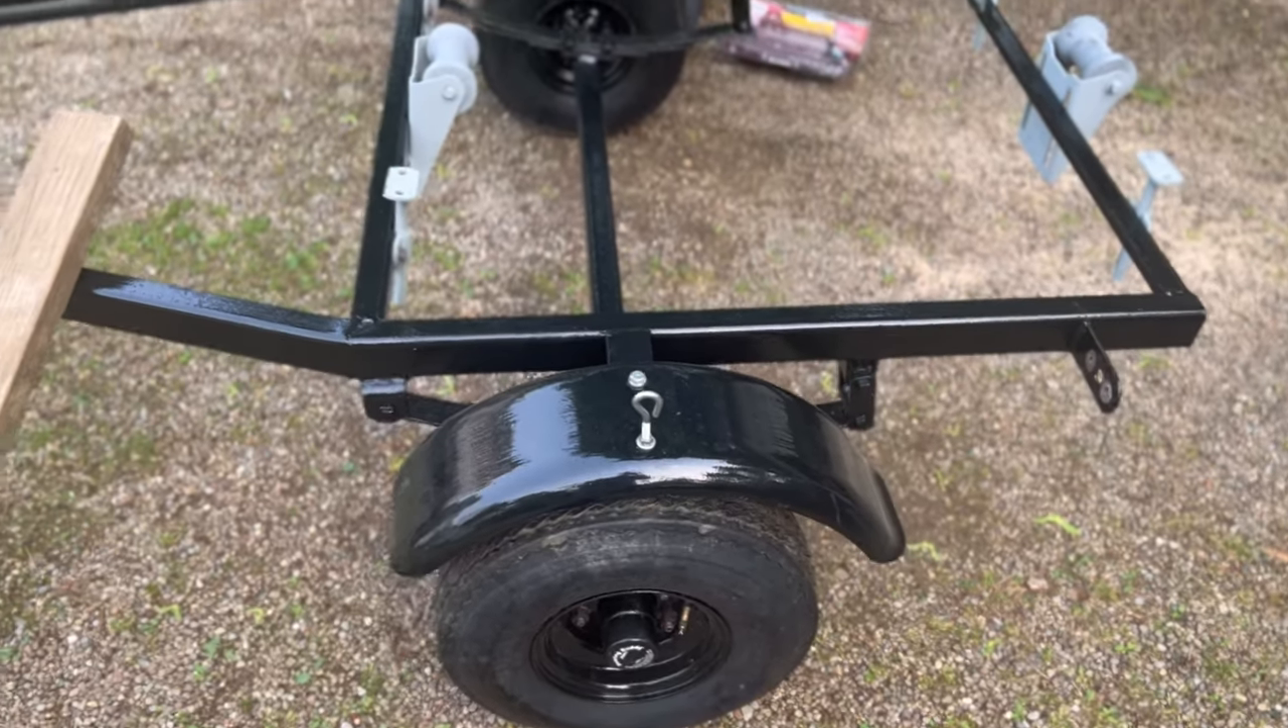Got the fenders on we got eye bolts right there to strap the boat down when we have it on the trailer.